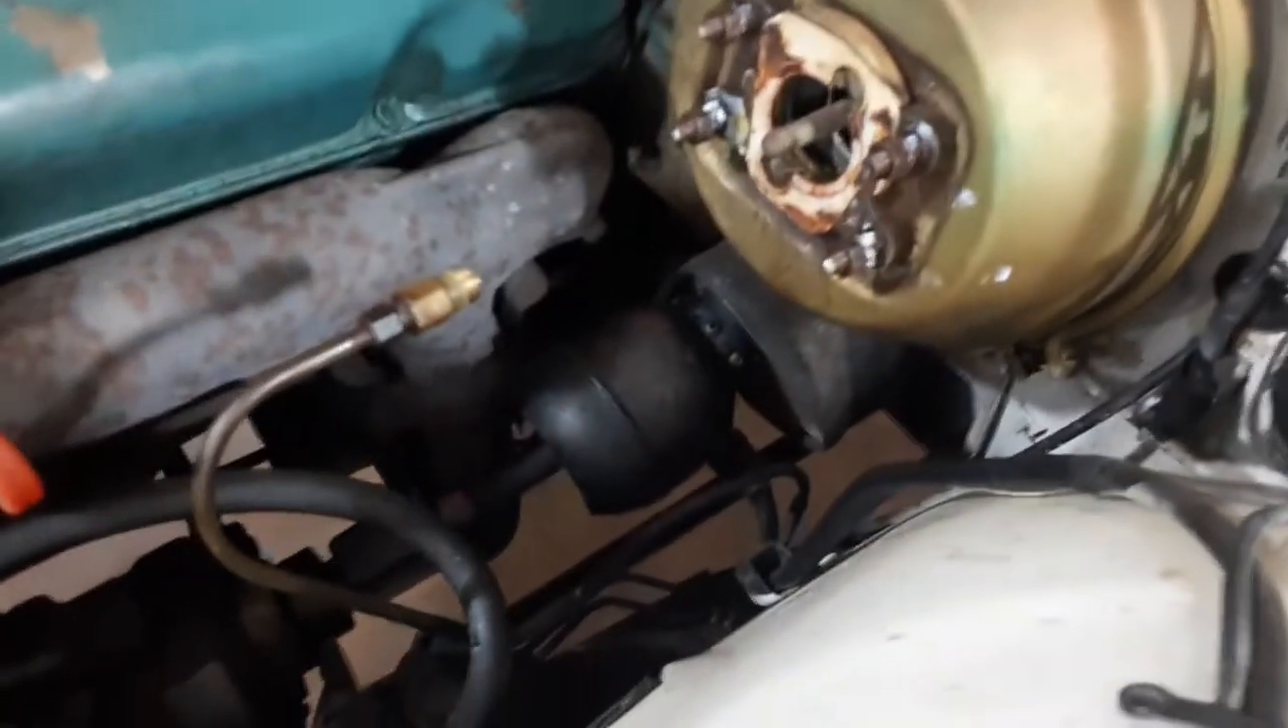There's my booster I've got the uh master cylinder off.